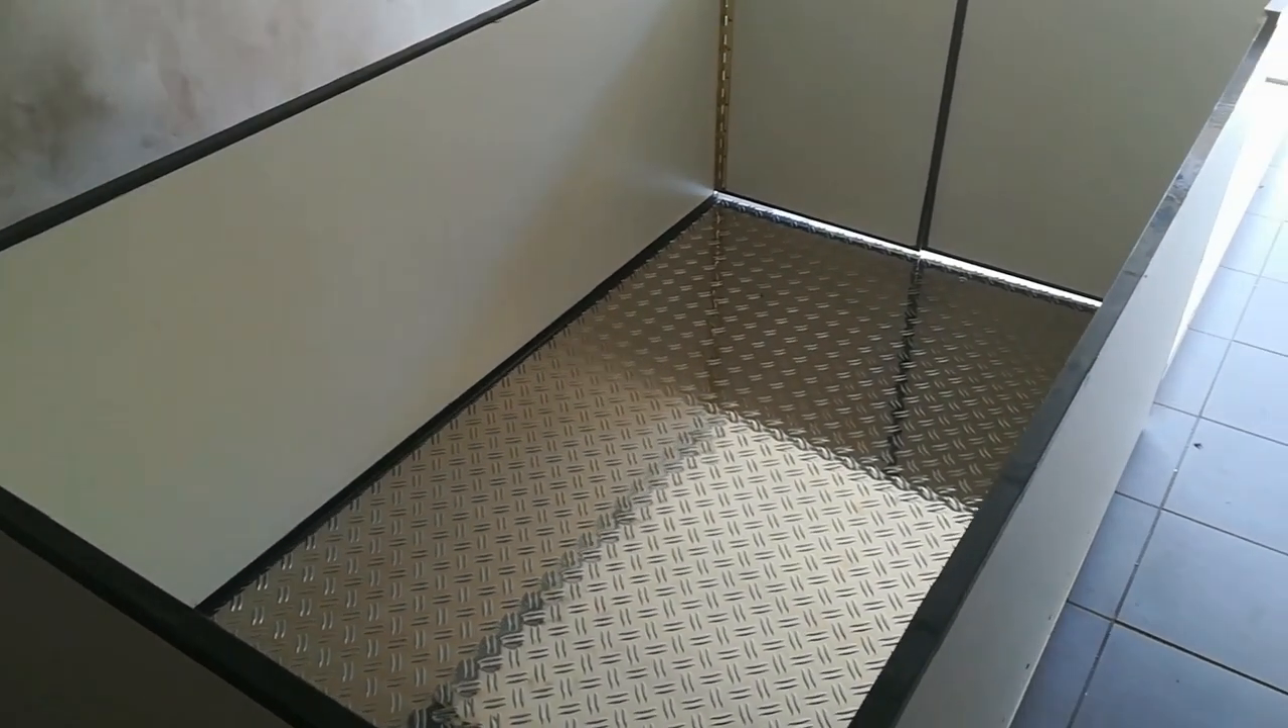Die eigentliche Transportbox für die Schafe ist inklusive Stahlboden zusammengebaut.